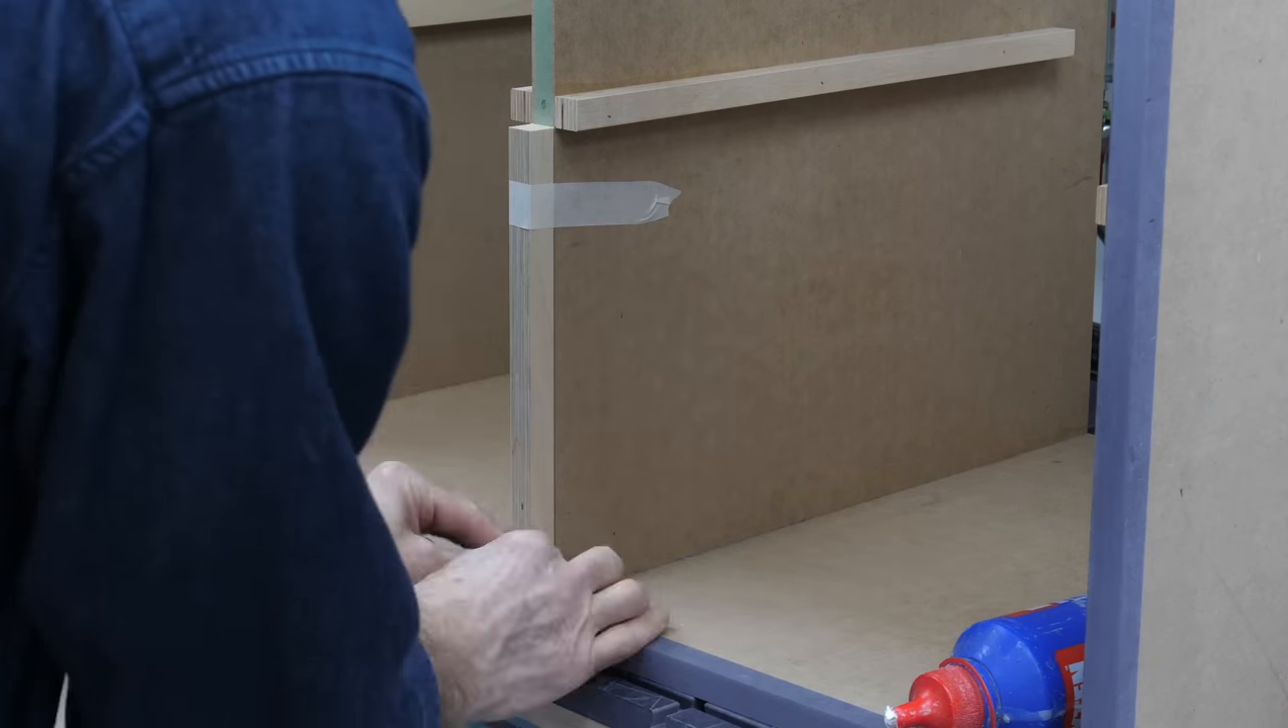Back around the front now and the decorative edge grain birch ply trim is being glued on and held in place with tape while the glue sets.